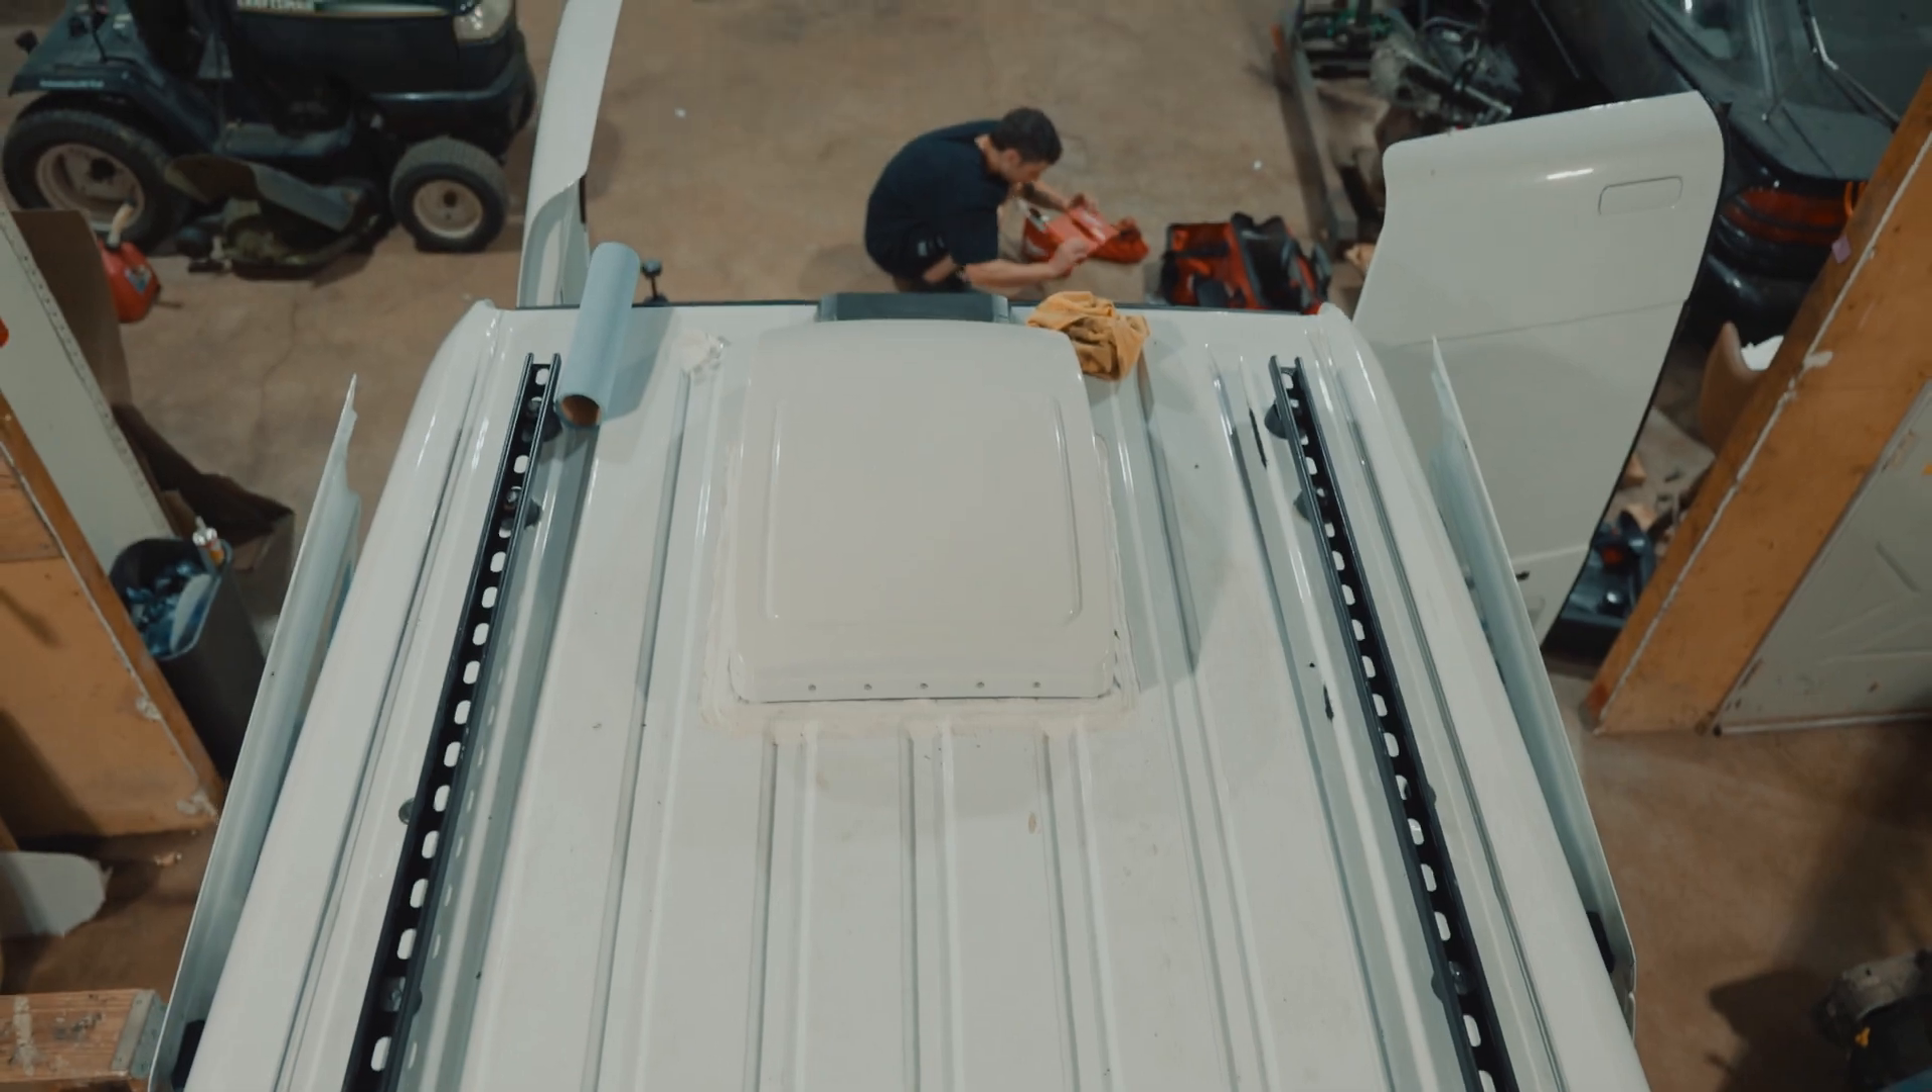This thing is looking pretty good, but we're not done yet. We still have to add our crossbars and our solar panels.